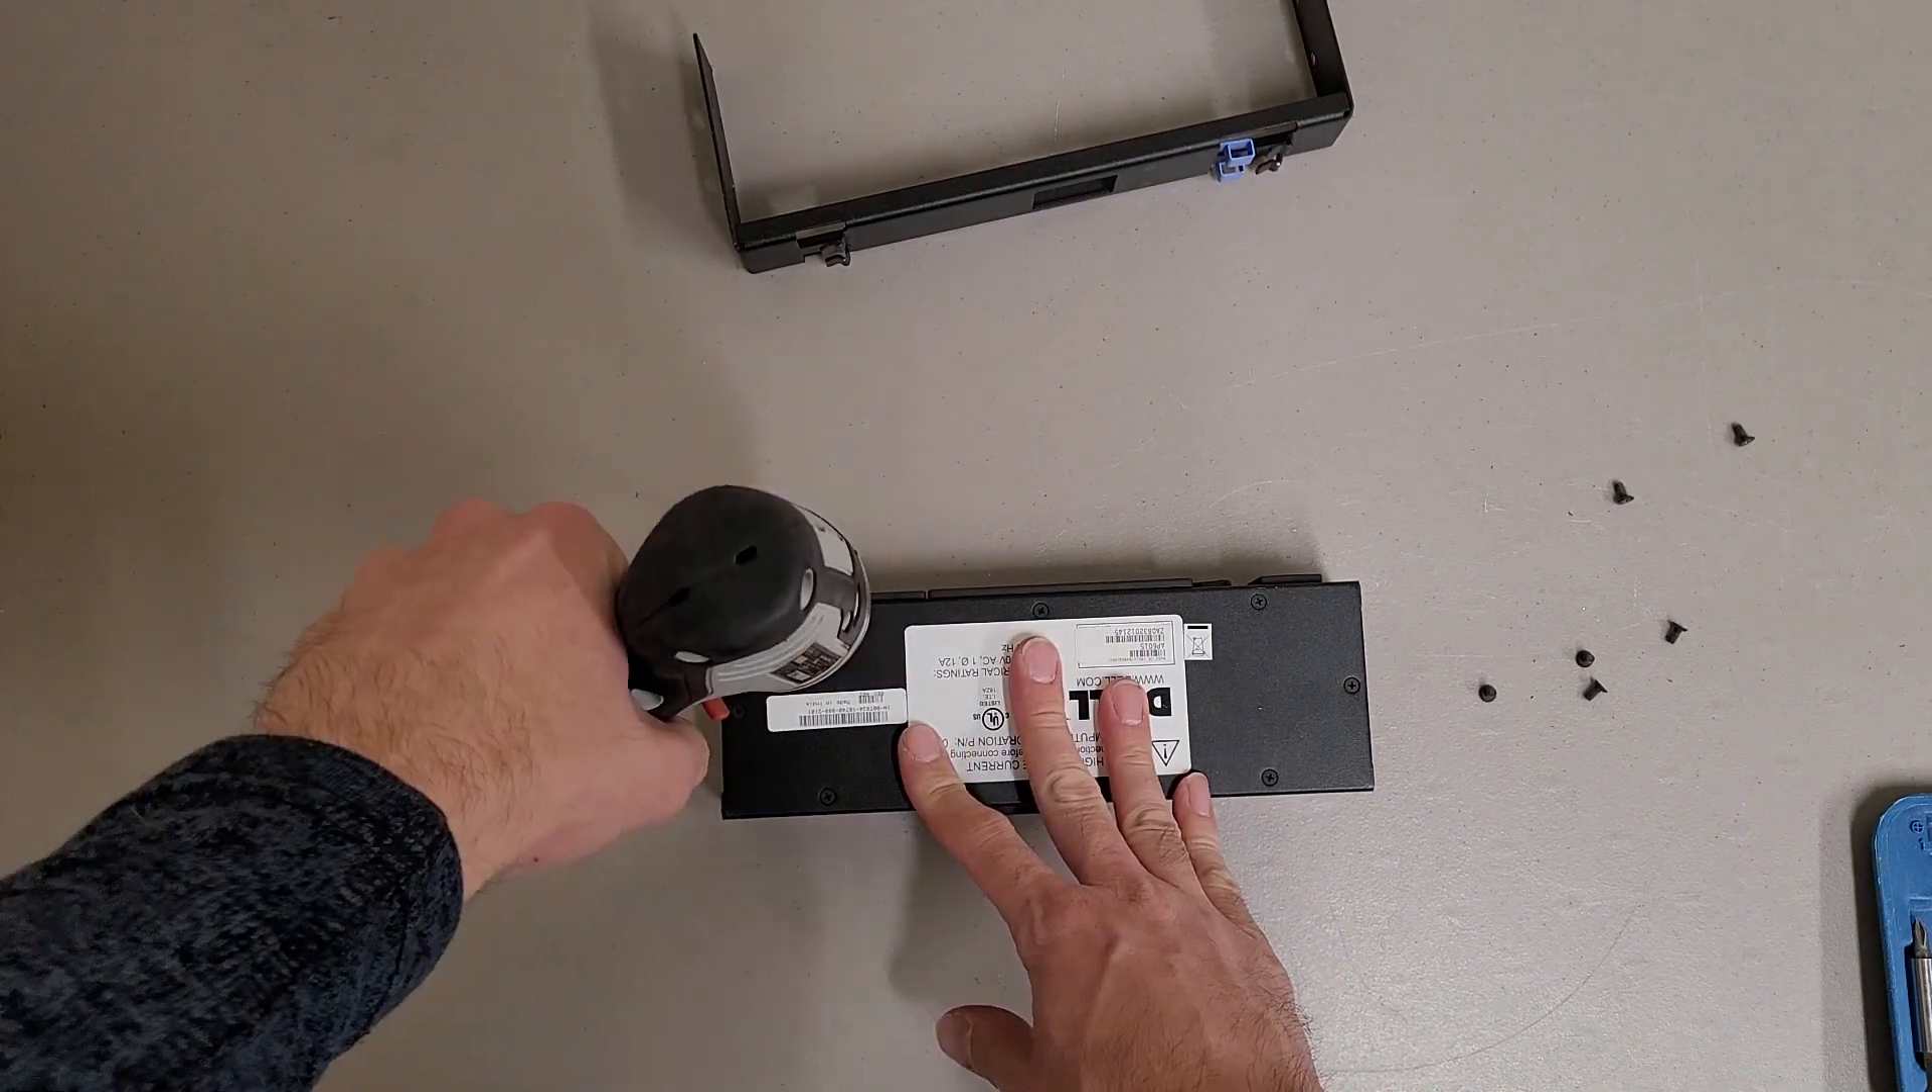So I took off the mounting bracket.